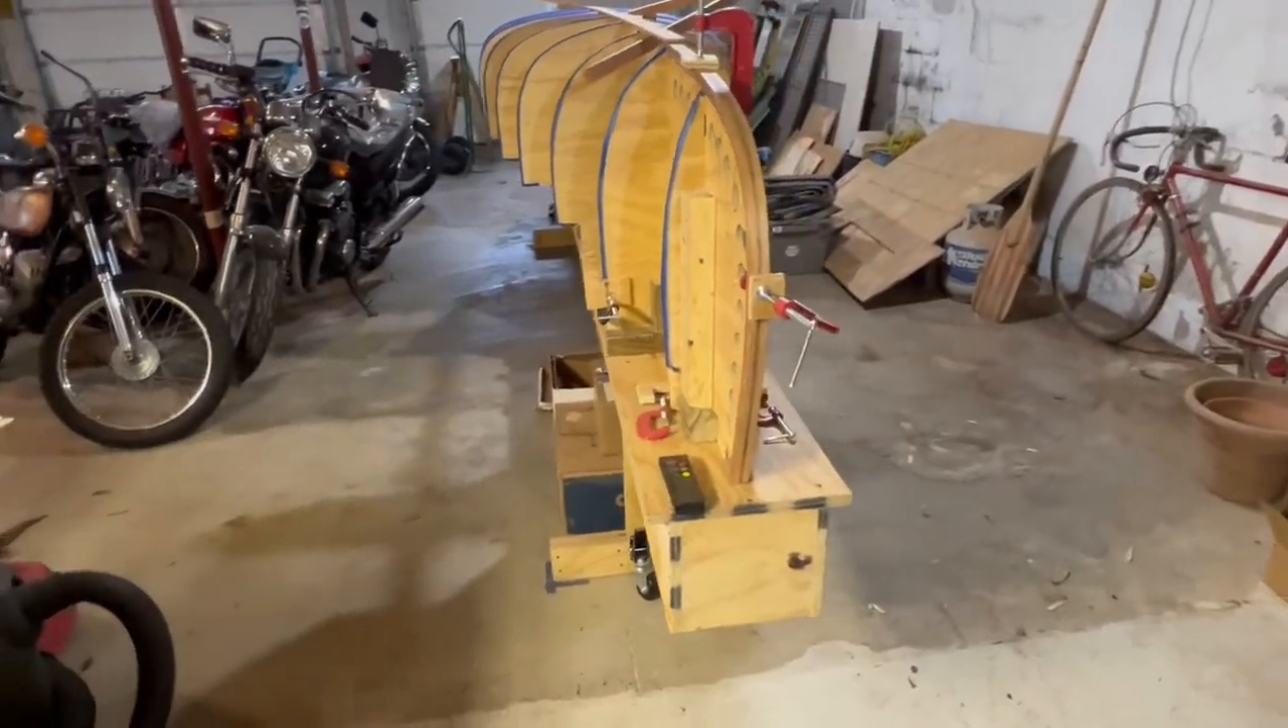So here is the mold attached to the strong back.